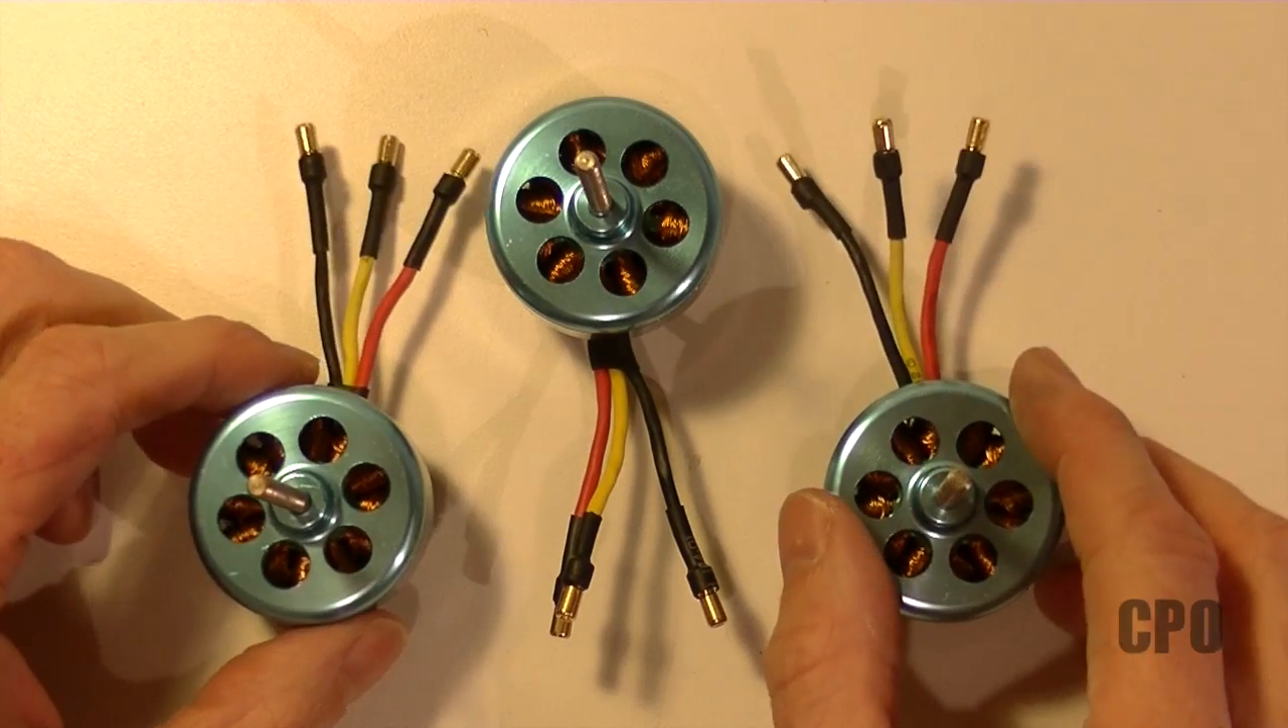I'll still need to cut the shaft and mount the prop.